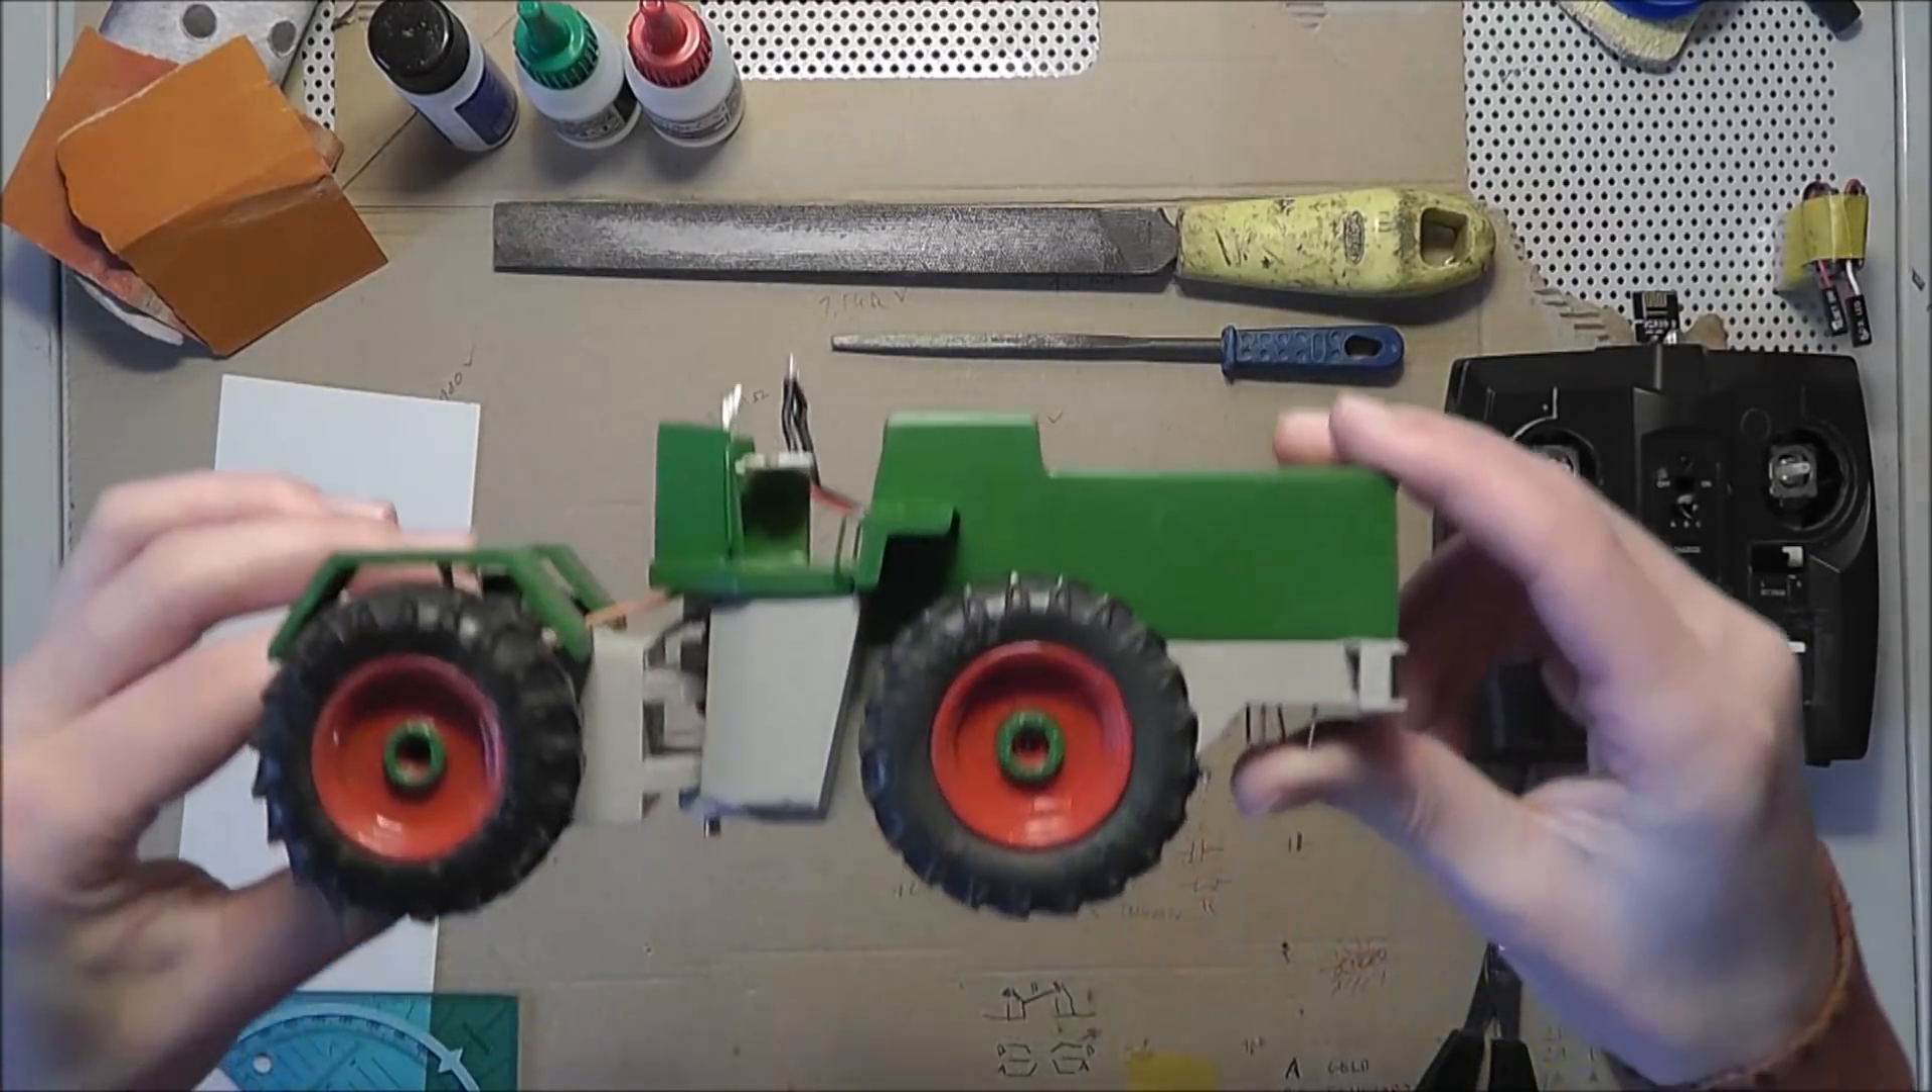Hier ist der Deutz D1606 wie ihr seht ist die Haube jetzt drauf.